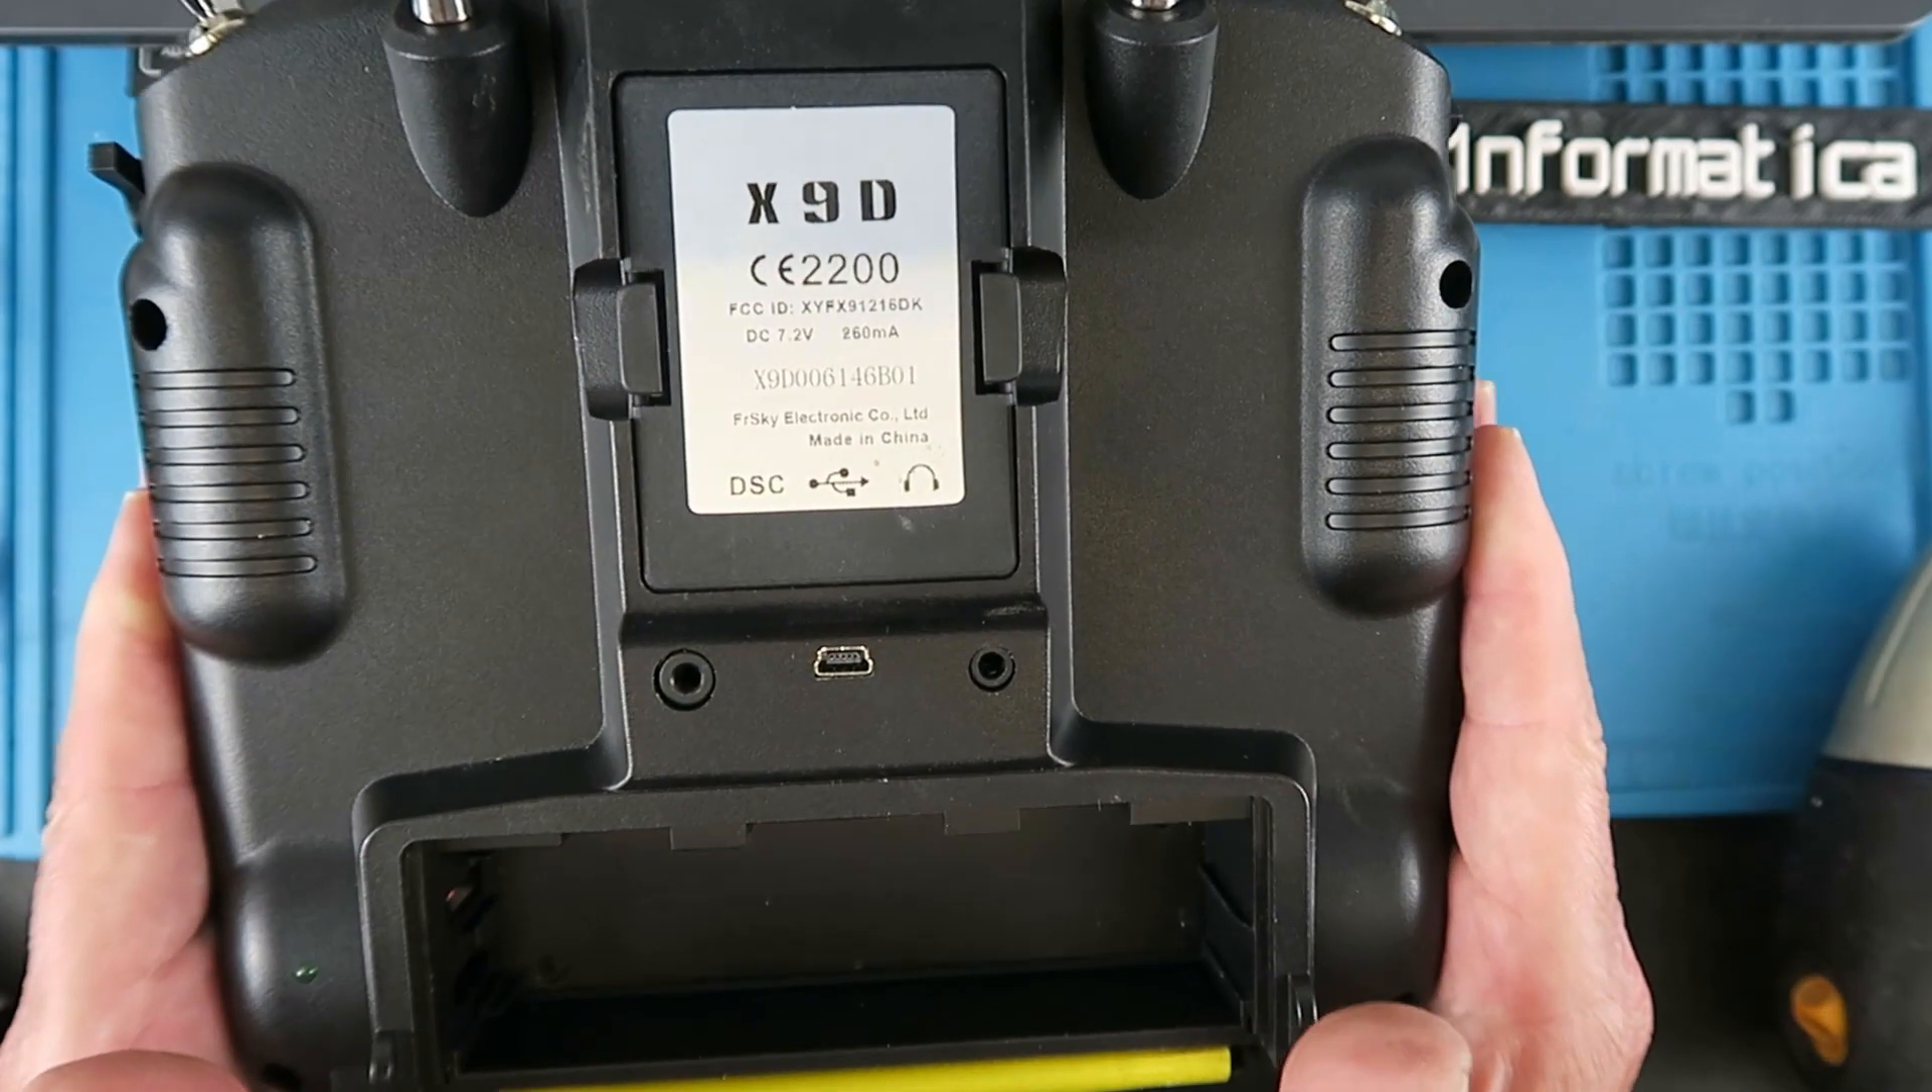Obviously the battery has been removed.